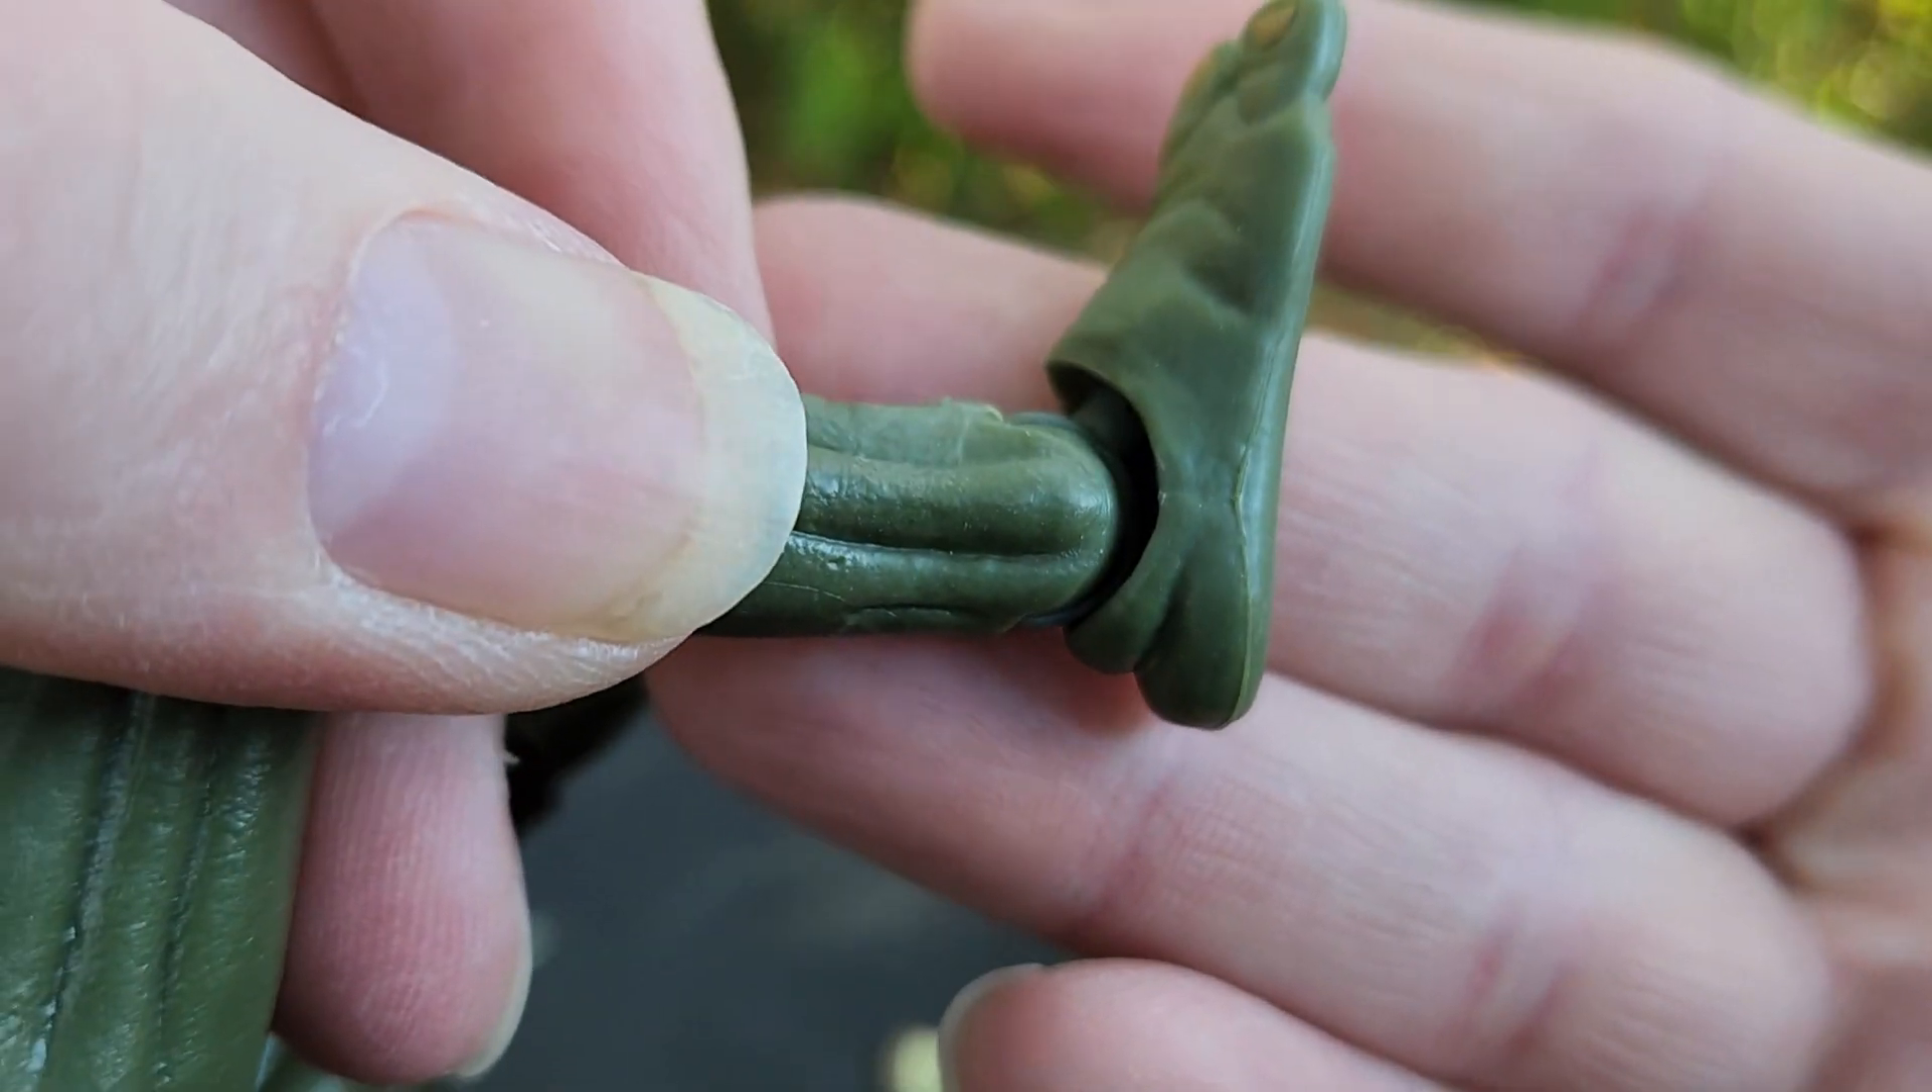It is a very very obvious gap in that foot.